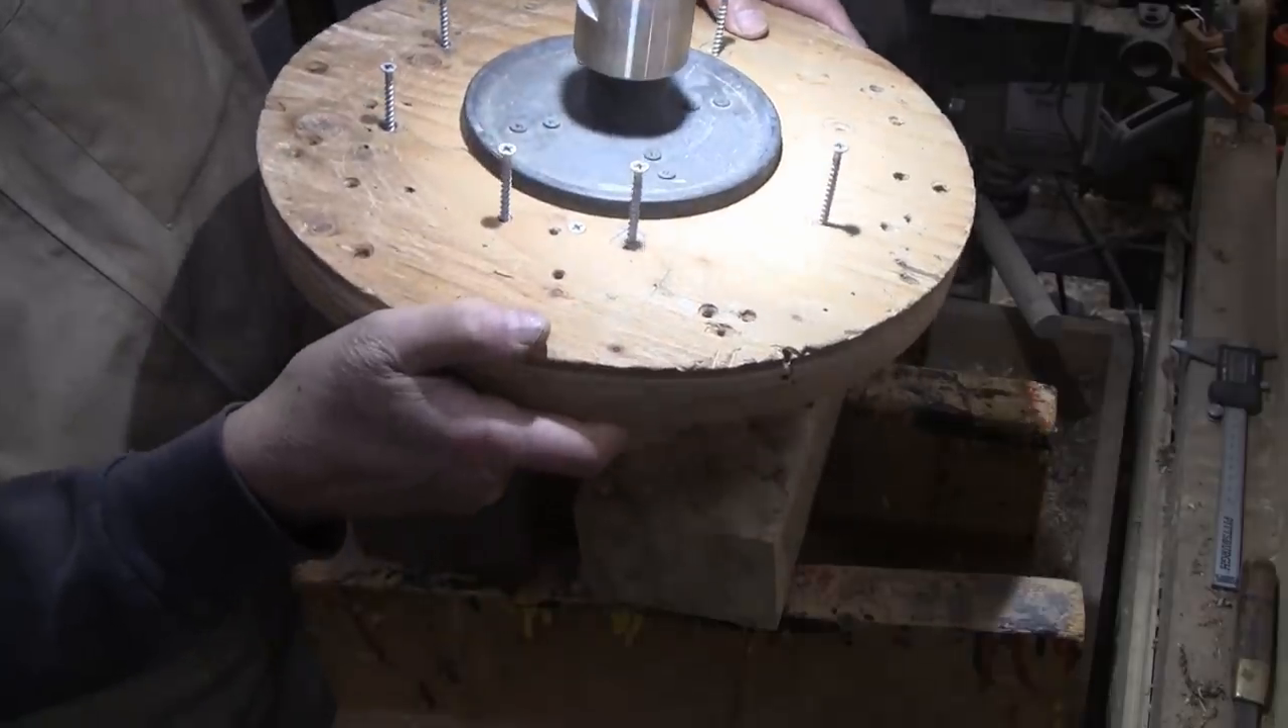I've got the screws backed out.